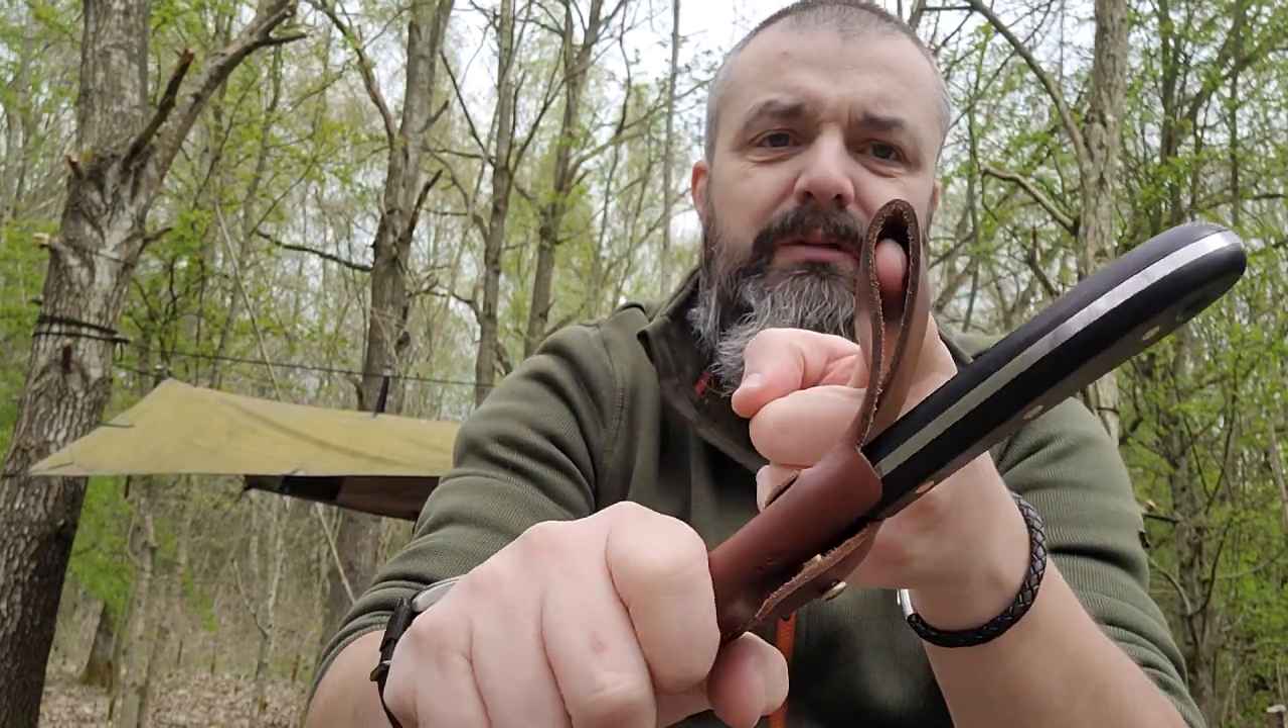I don't like the way the knife handle sticks out there above the loop.